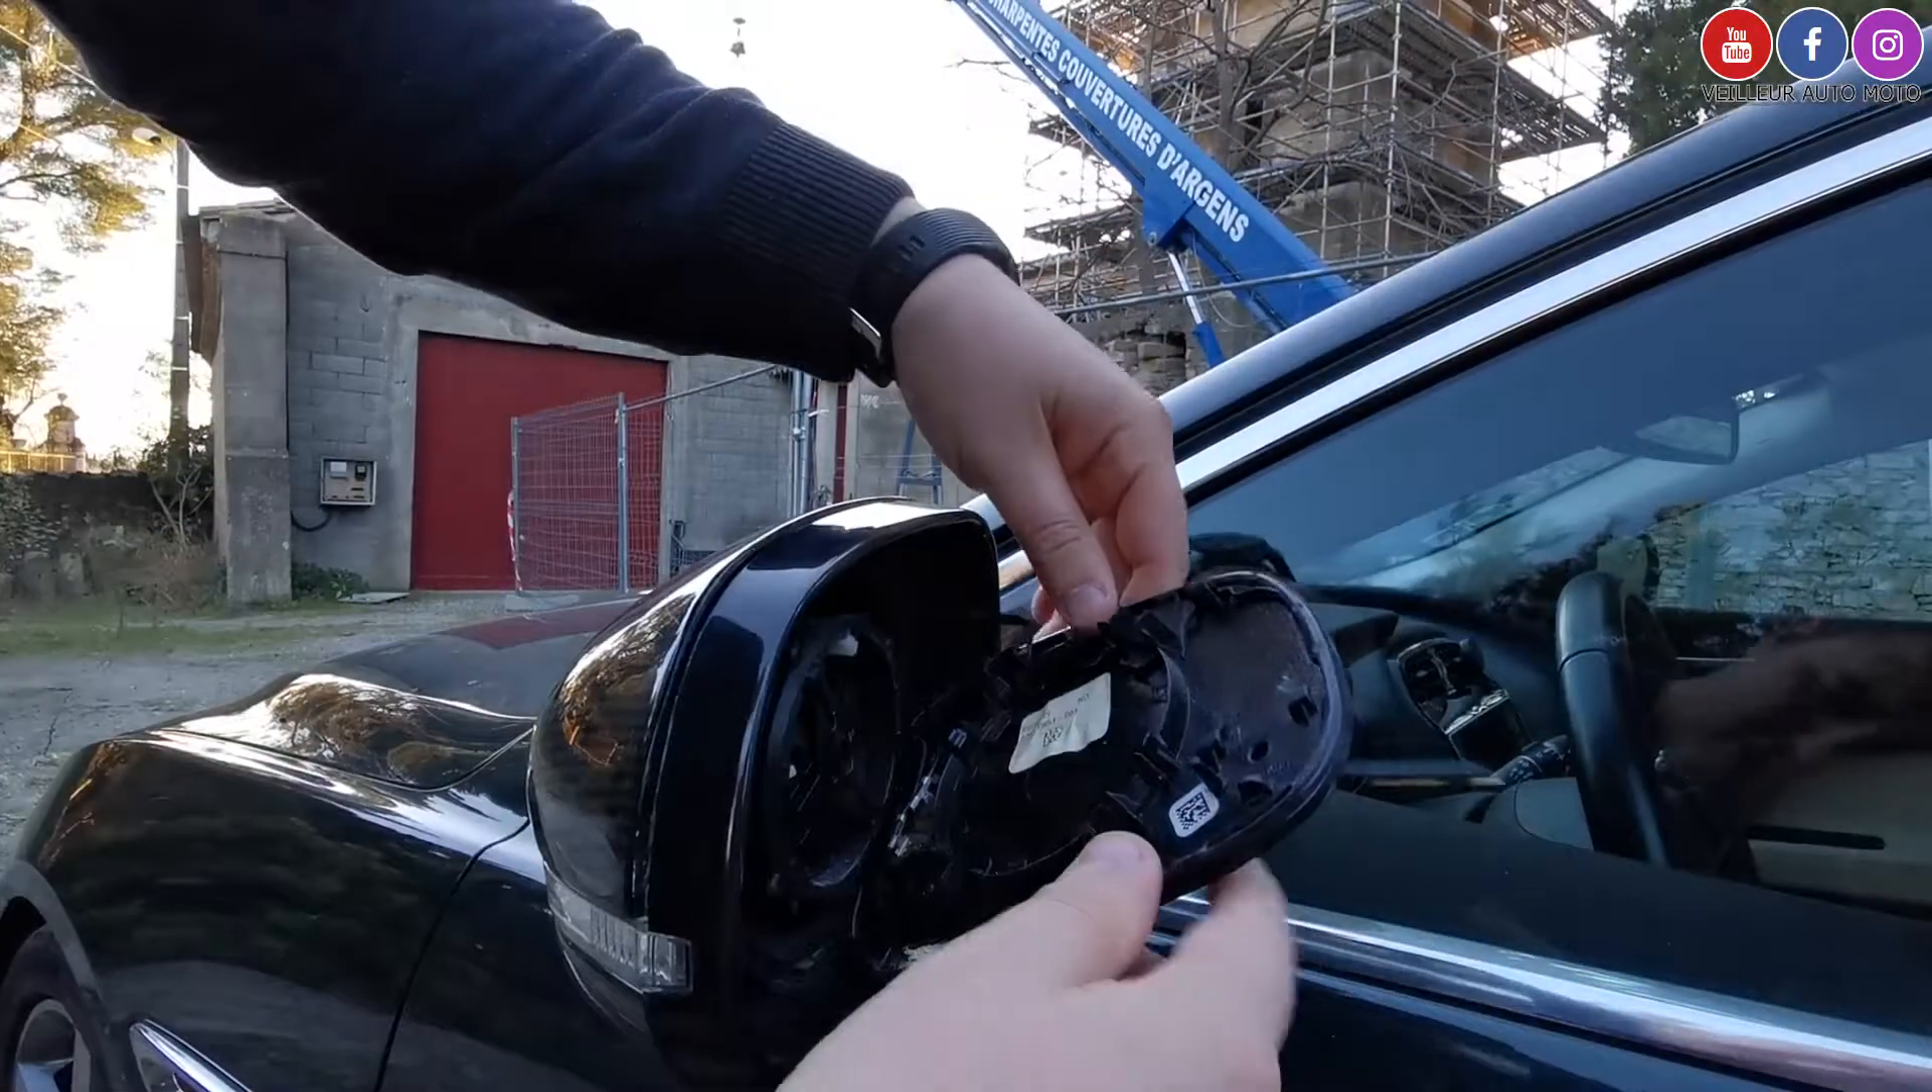Donc, il ne nous reste qu'à remettre la vitre.